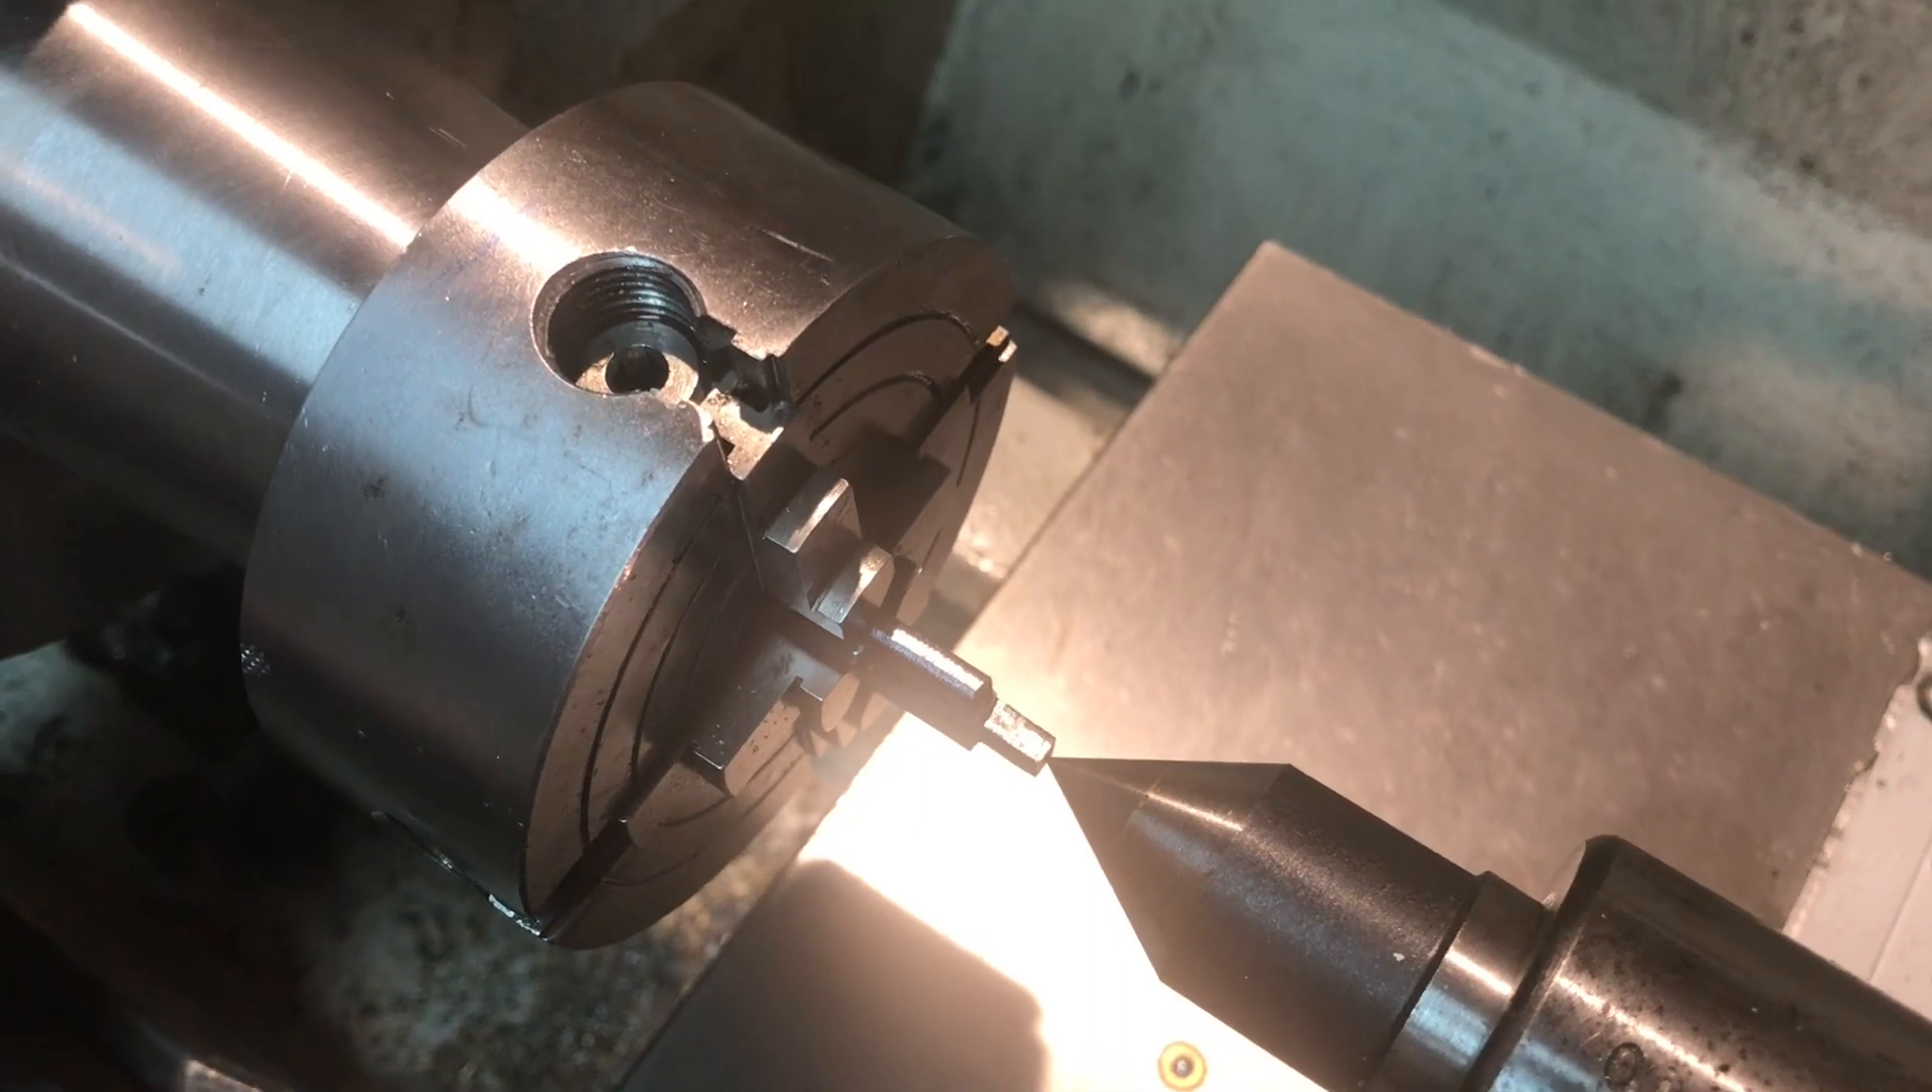I've put my one of my little tailstock centers in the little pip there, and we're good to go.